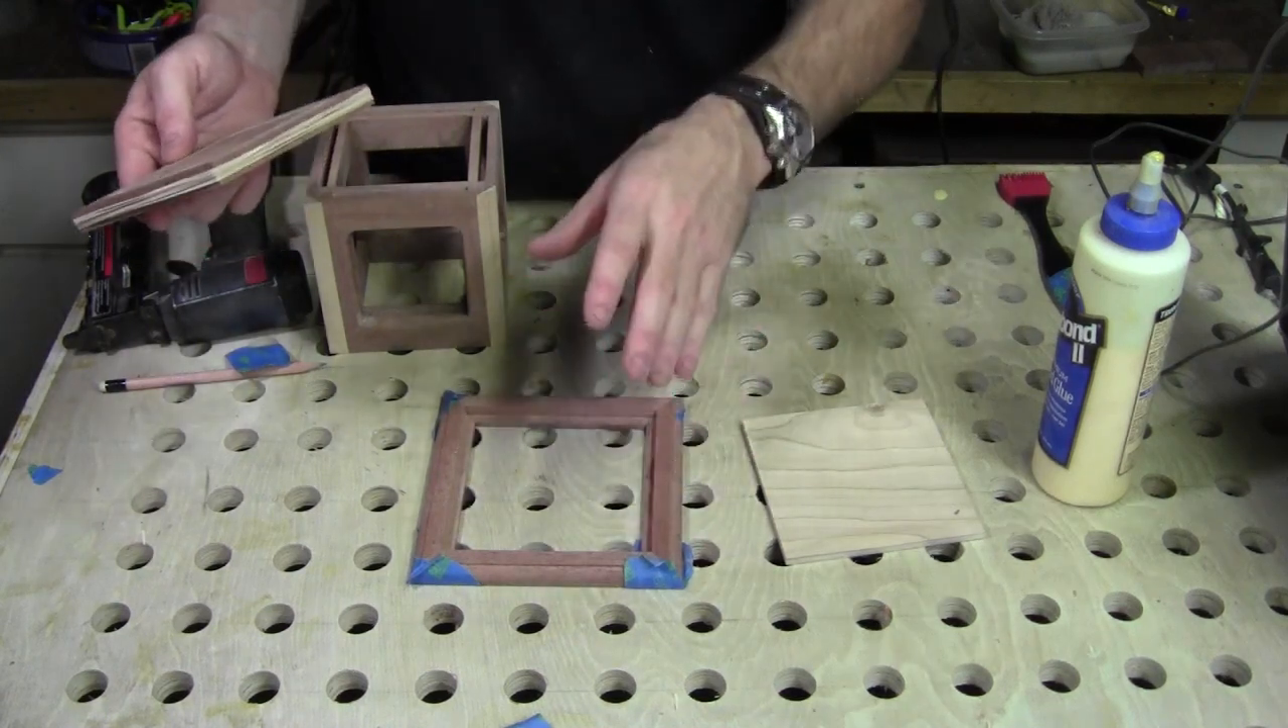I've got the pieces of the base cut and just taped together for right now.